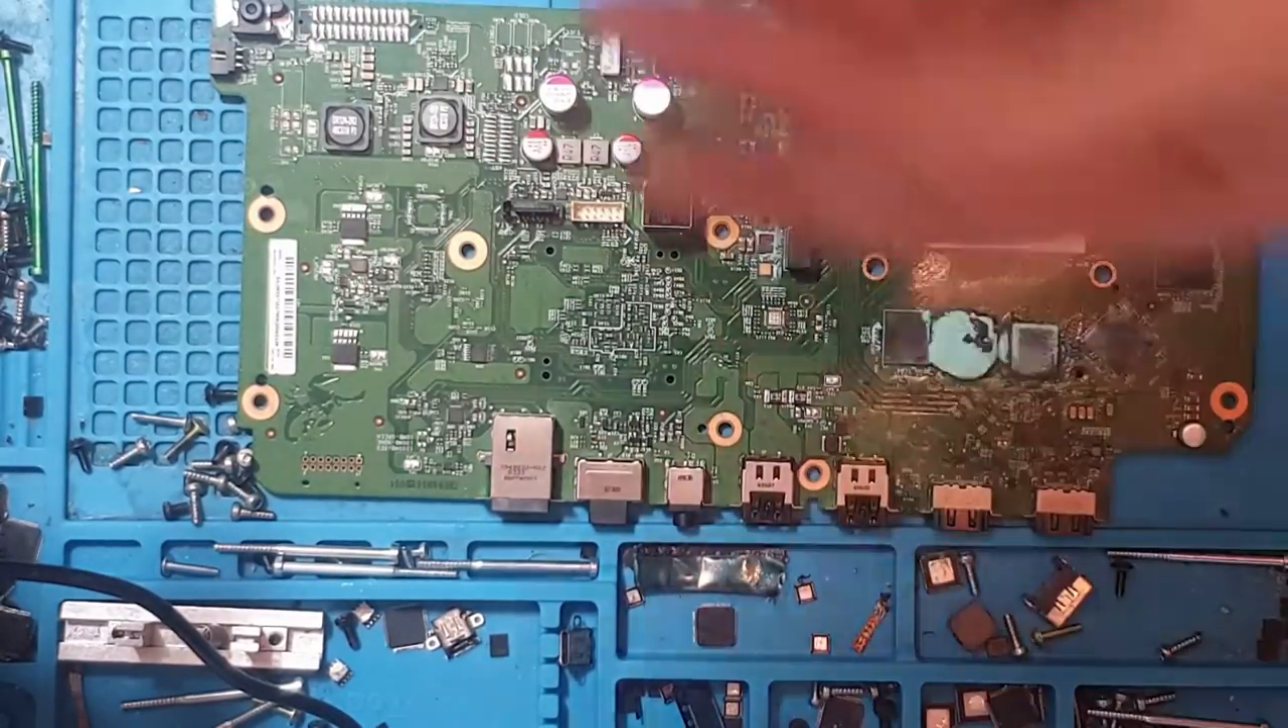So i've taken the console completely apart taken the board out.